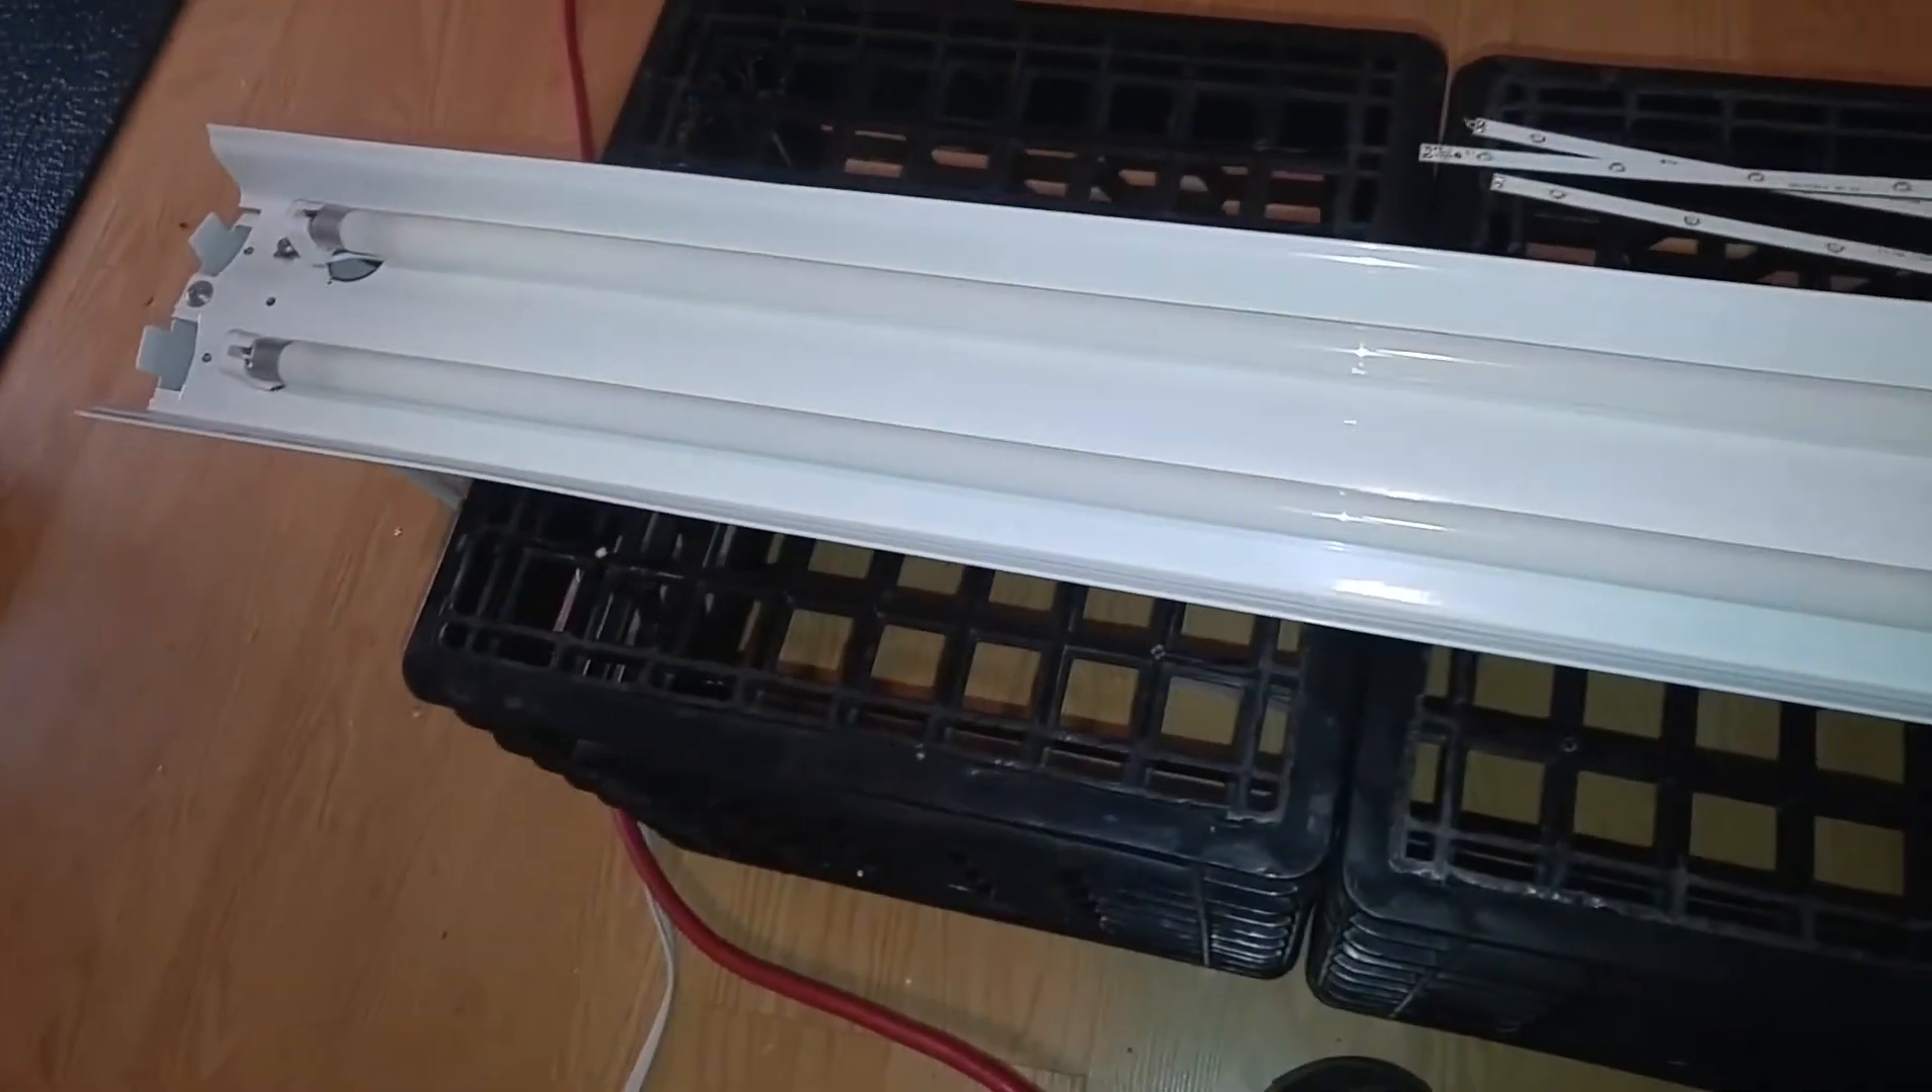Got it closed up We got our 54 watt T5 lamps in there.